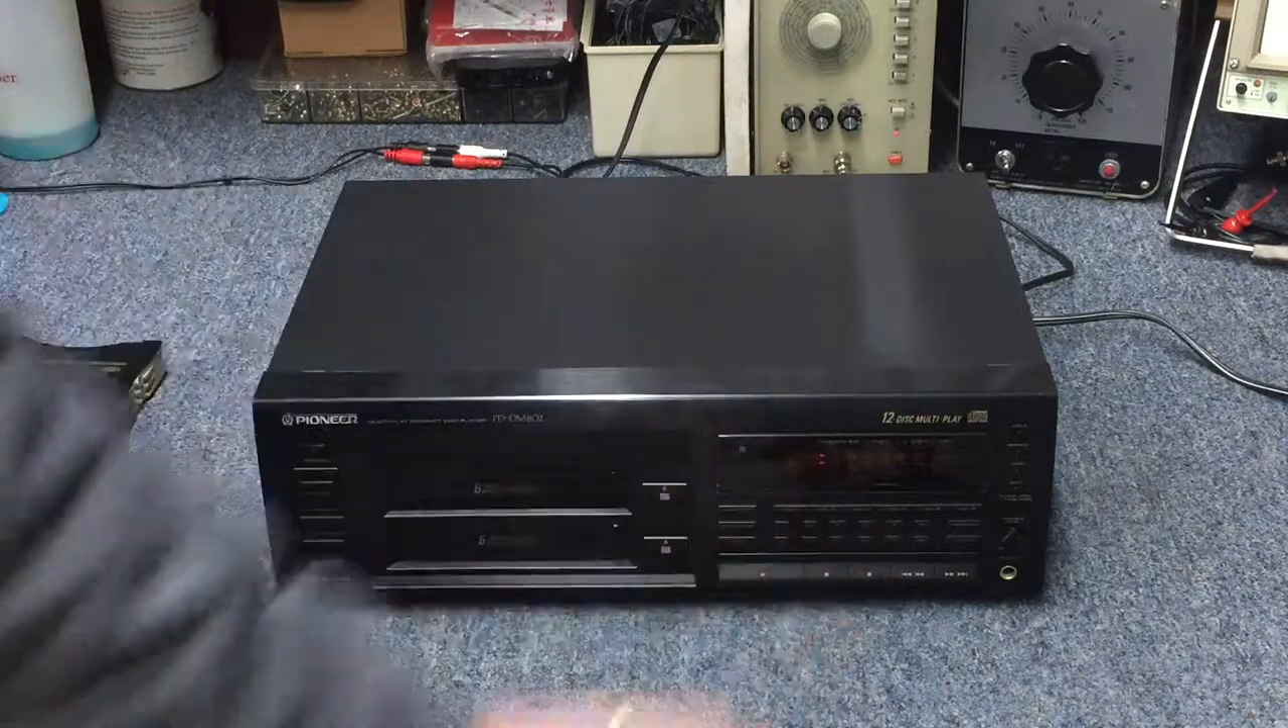Got the front mask put back on.